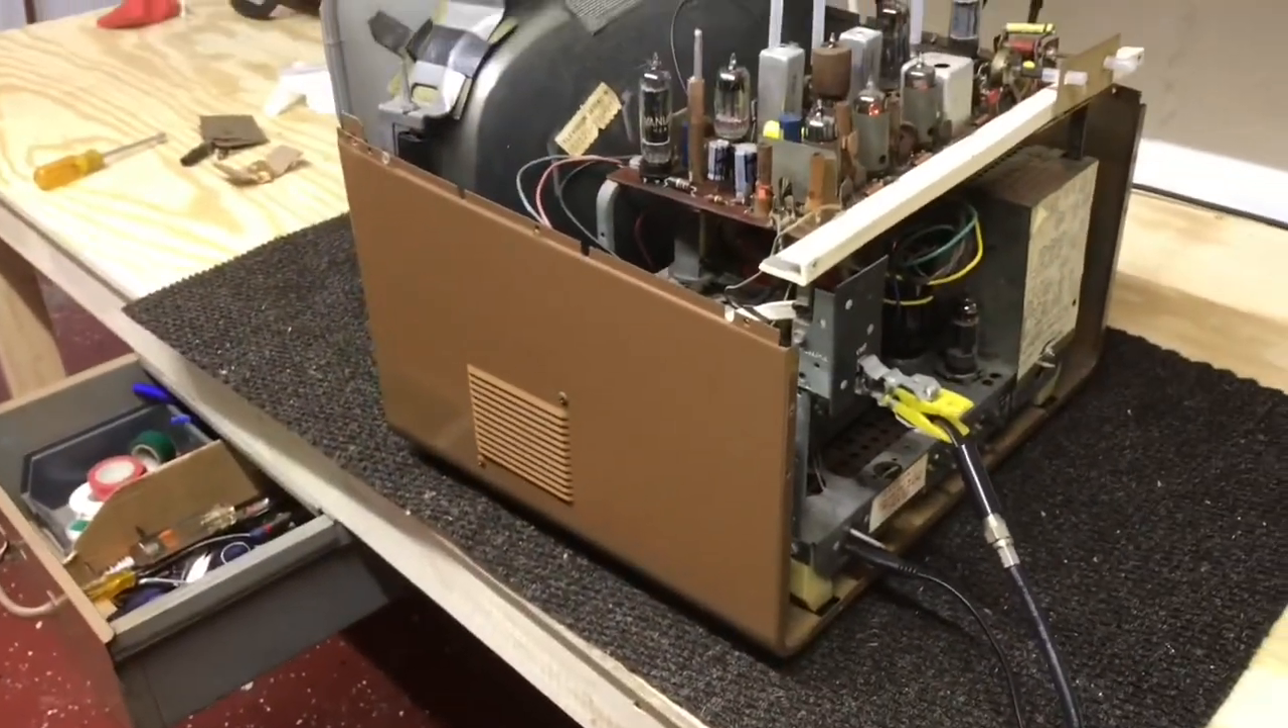You got the picture tube back in the cabinet the chassis is mounted back in it.